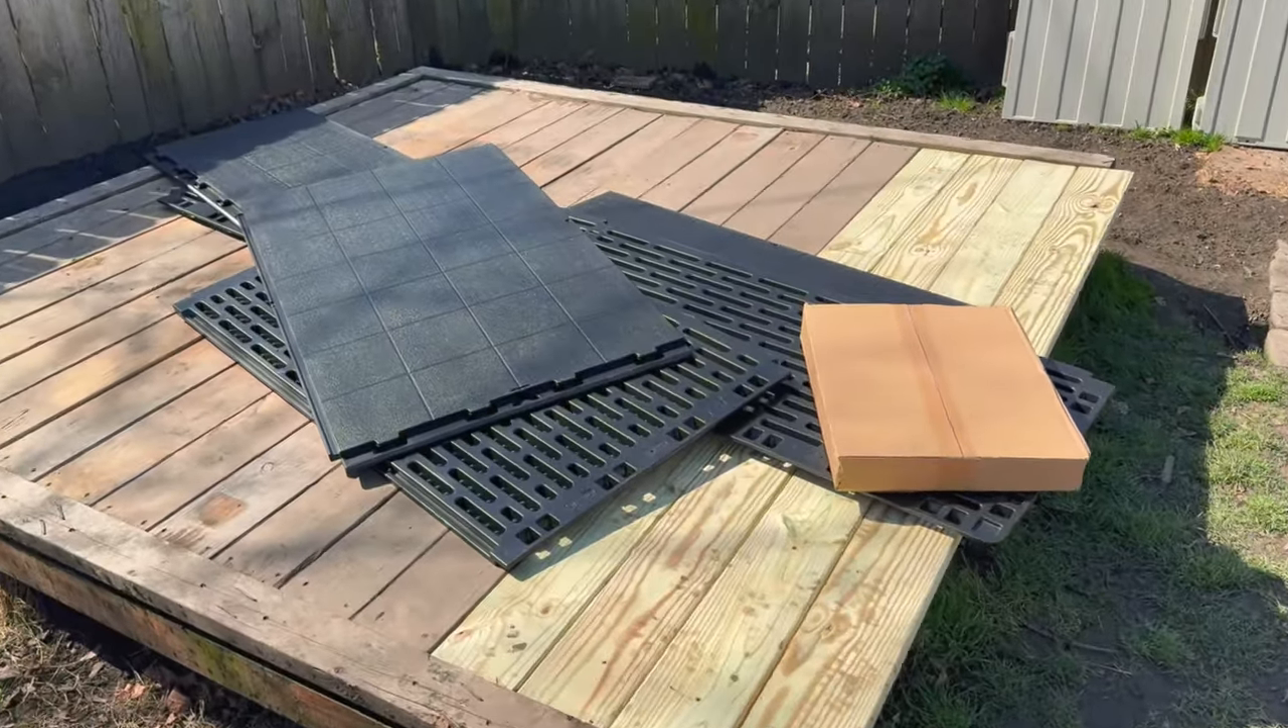So, we have all the boxes open now. There's the floor to be put together.